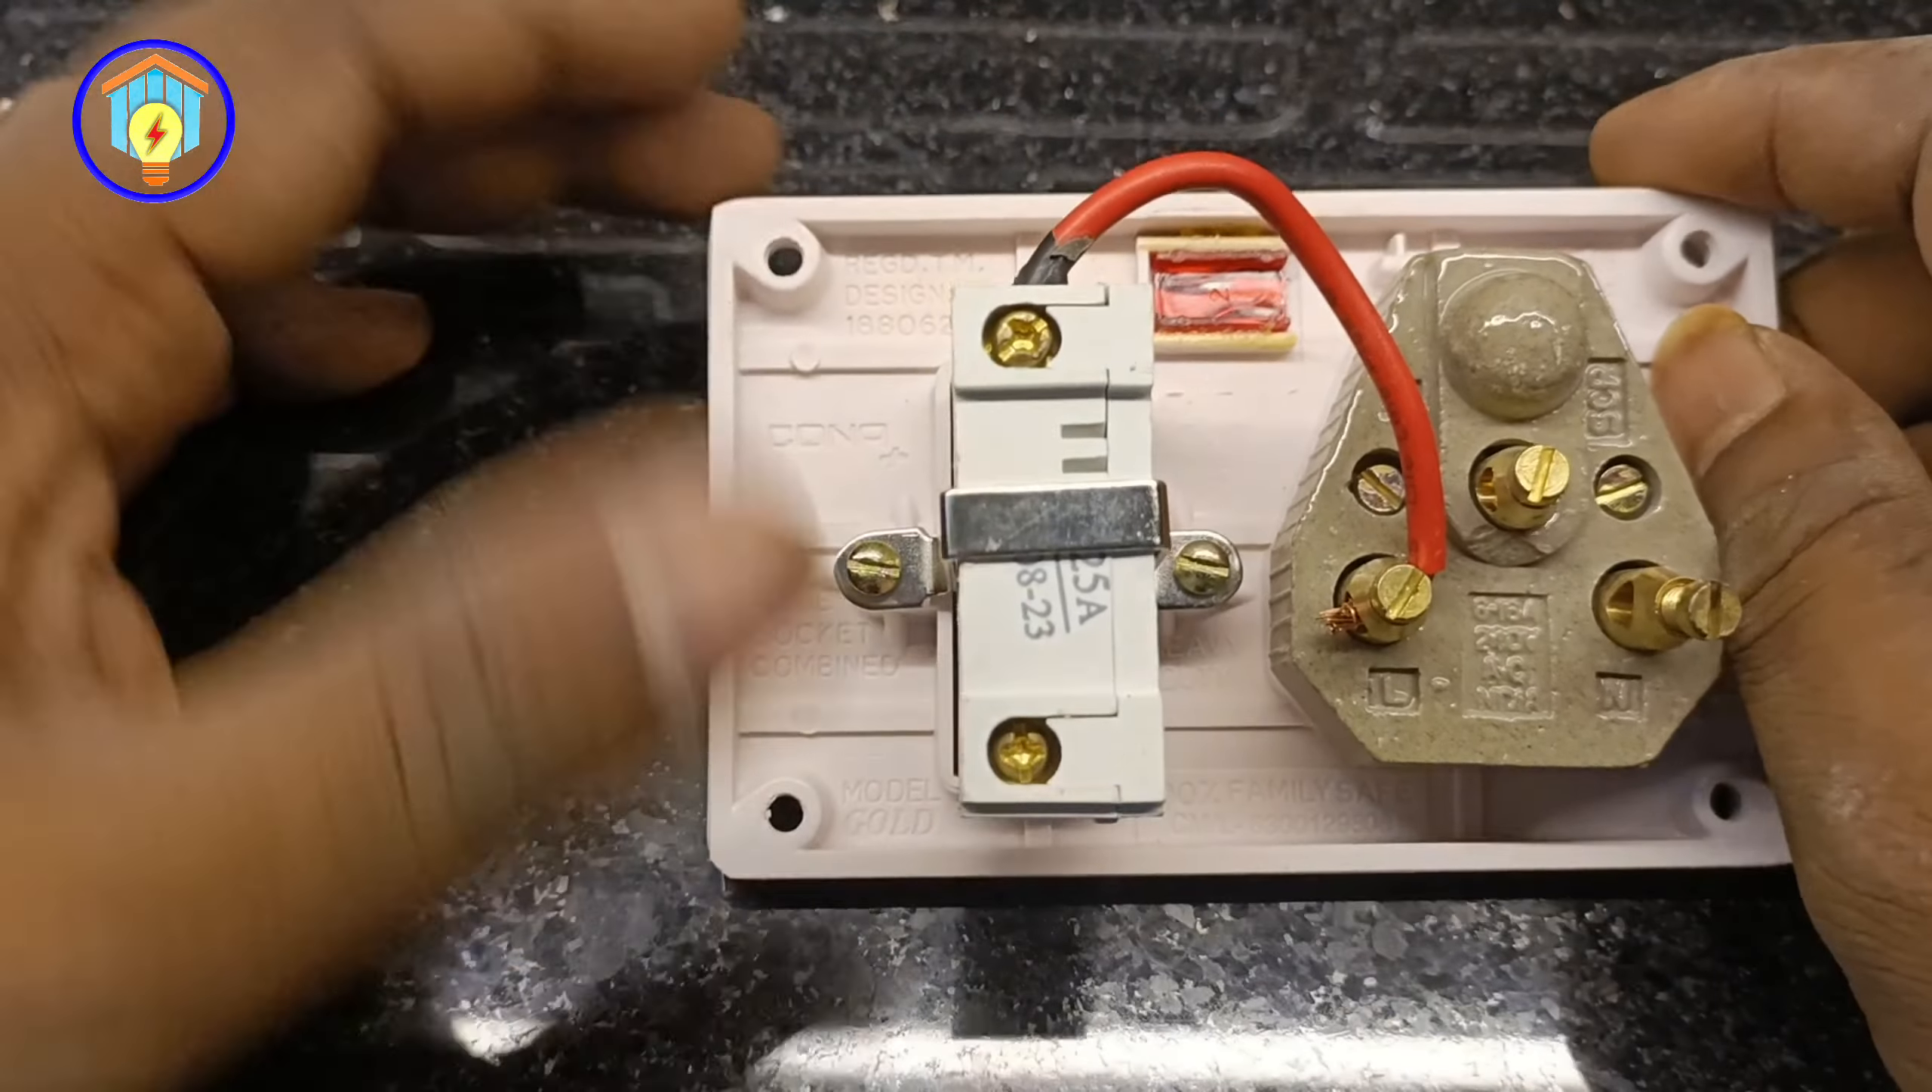दोस्तों हमारा जो L वाला टर्मिनल था उसका हमने connection प्रॉपर कर दिया है अभी हमारा दो टर्मिनल बचा हुआ है।